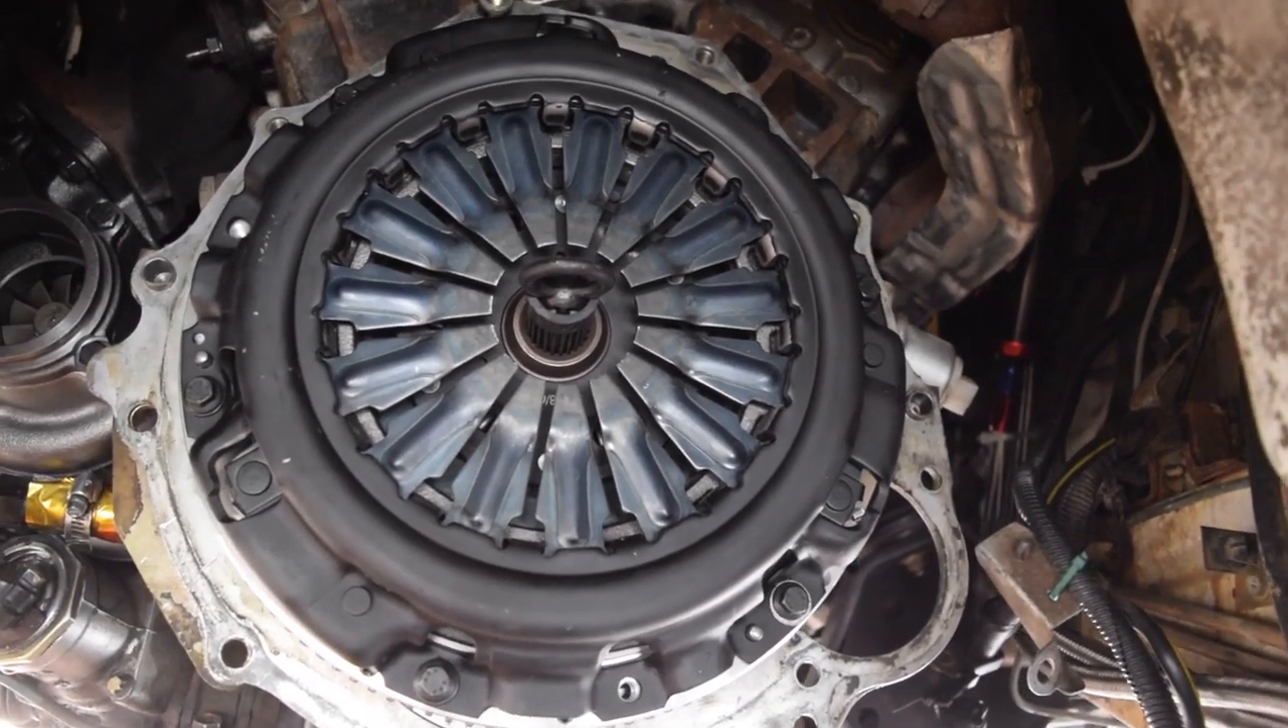All right, guys, we have our brand new clutch in now.